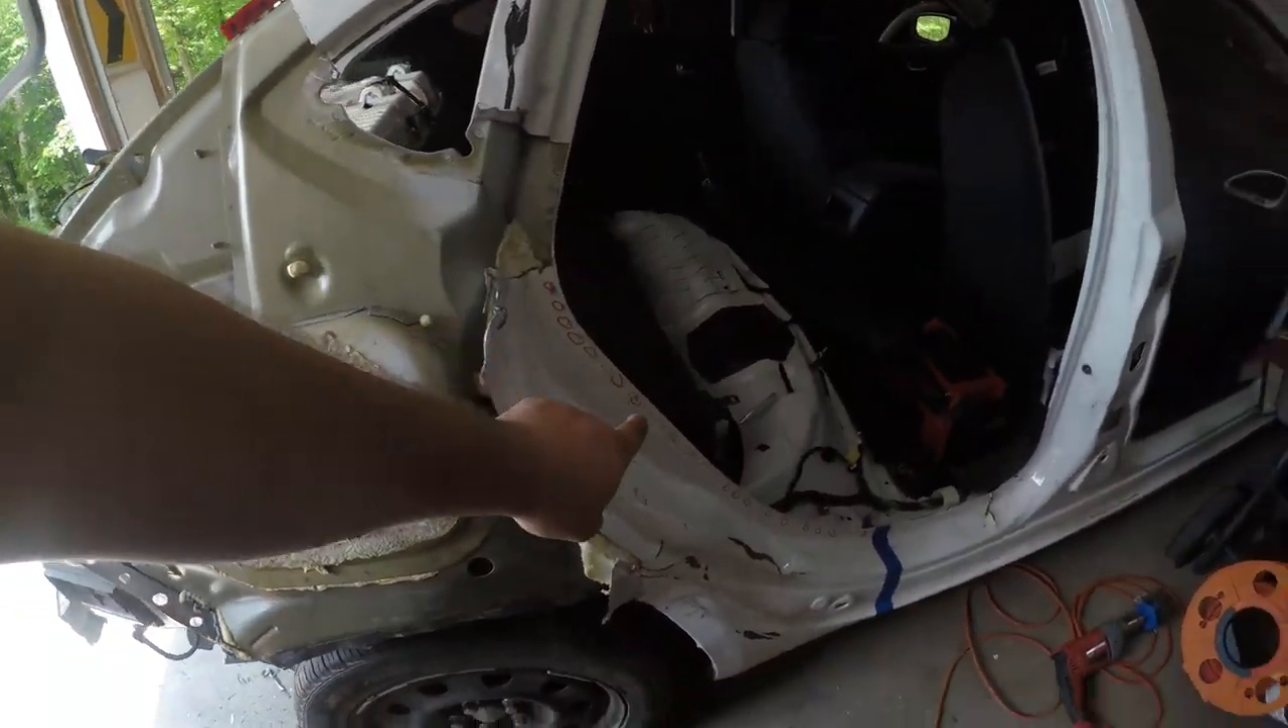I have most of the quarter panel off here.